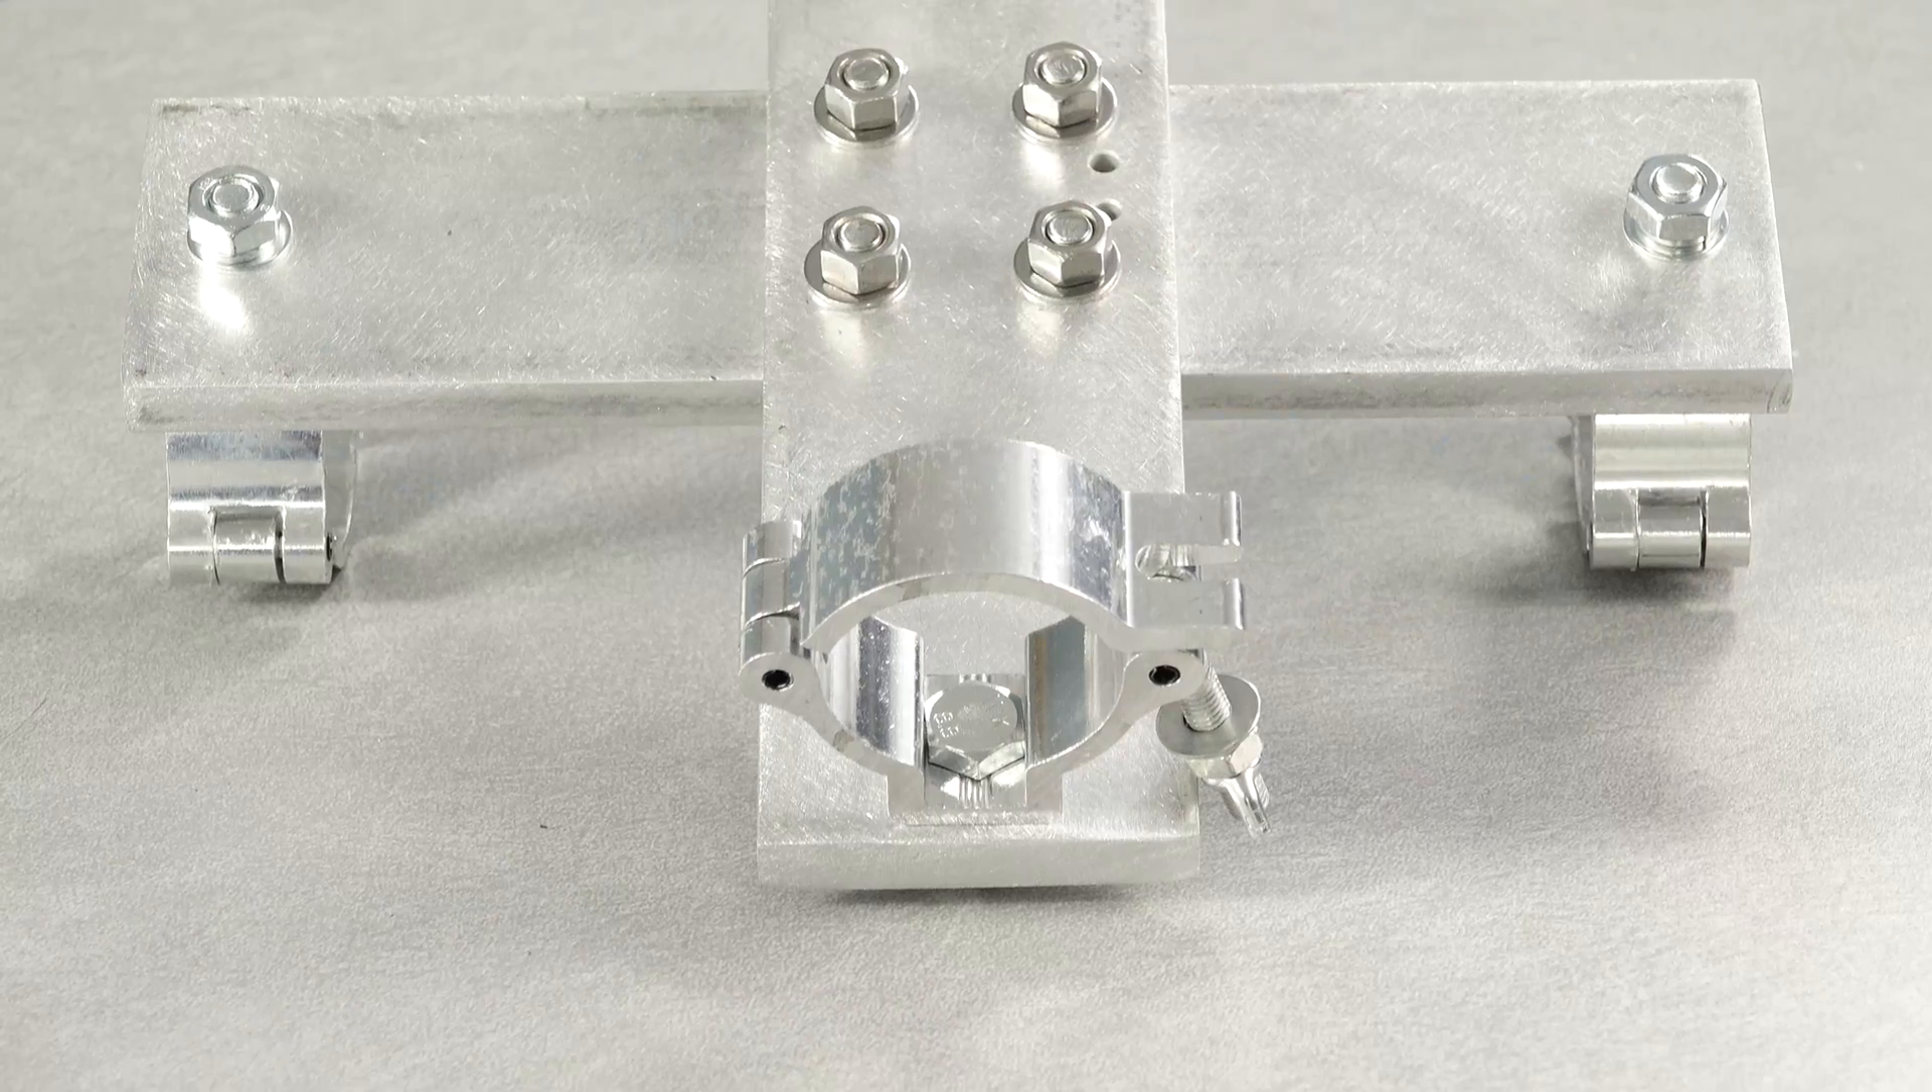It's two pieces of aluminum, three inch by half inch by about 12 inches long, drilled four holes in it and bolted them together at right angles. Drilled four holes in the ends and attached these truss clamps.